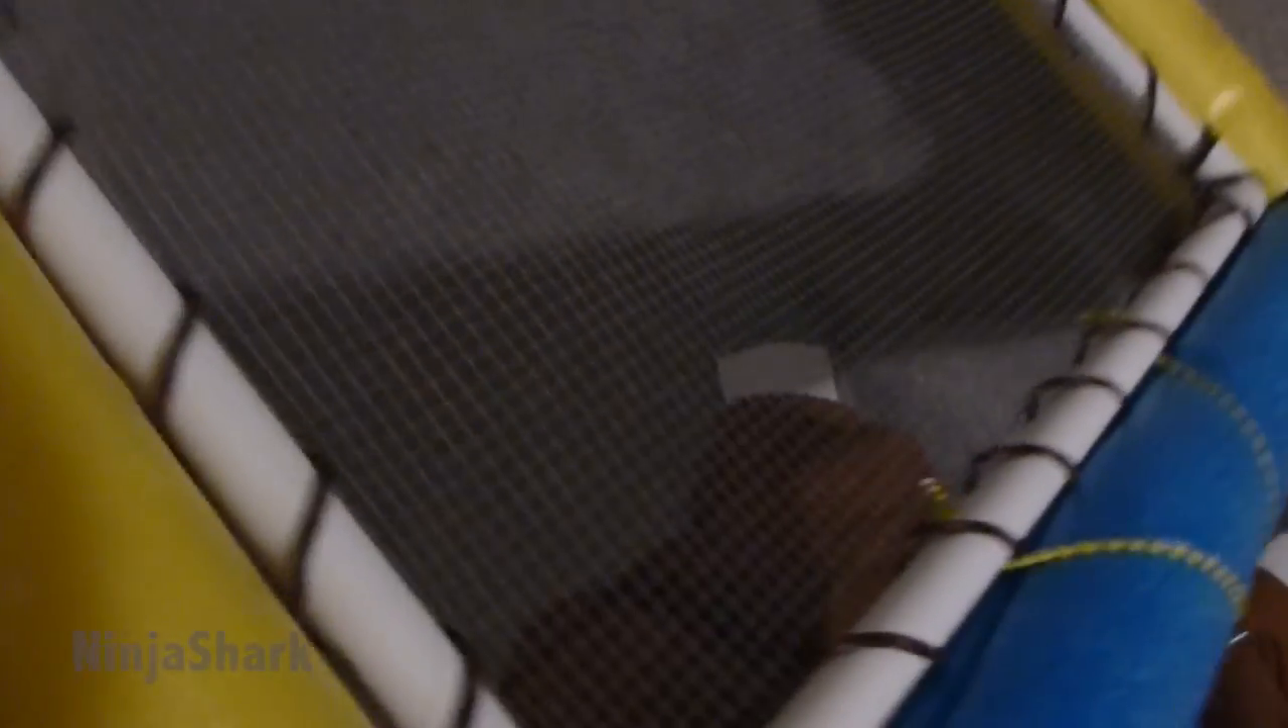Alright, so here's the final product. Um, ended up putting the mesh on using paracord.